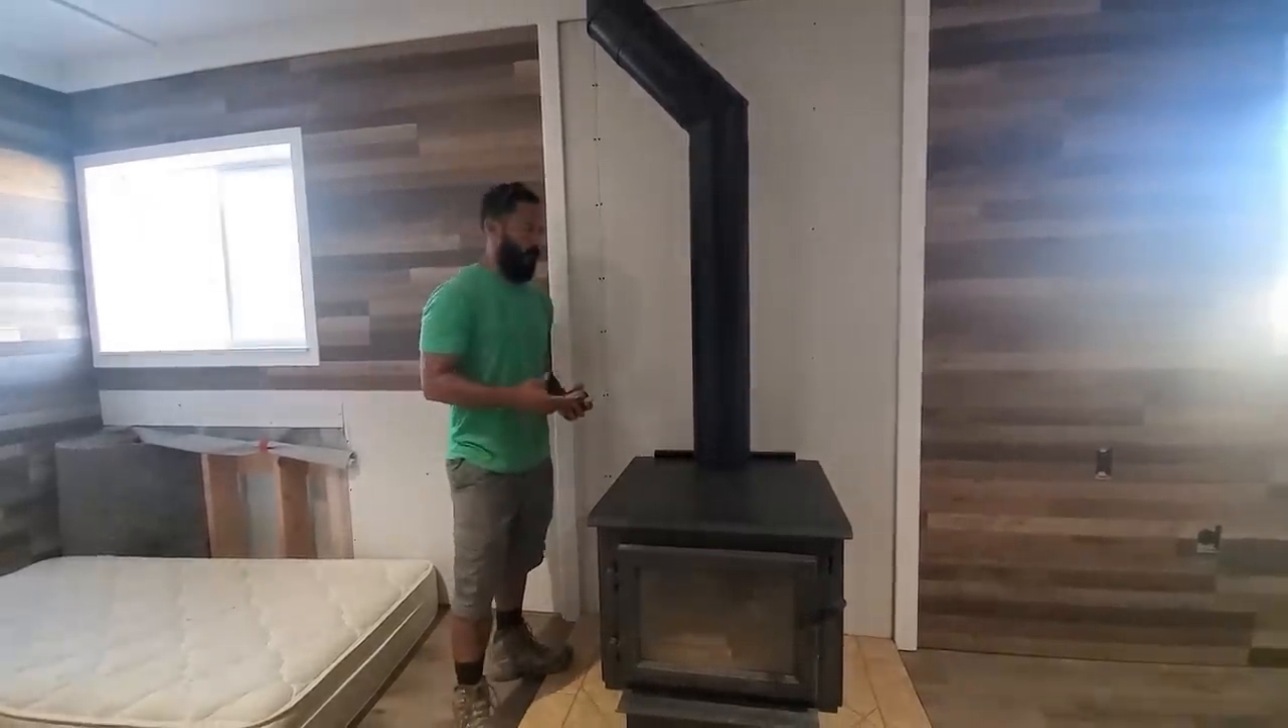What we ended up being left with was this four foot section back behind the wood stove, which is where we are going to be installing our corrugated metal.